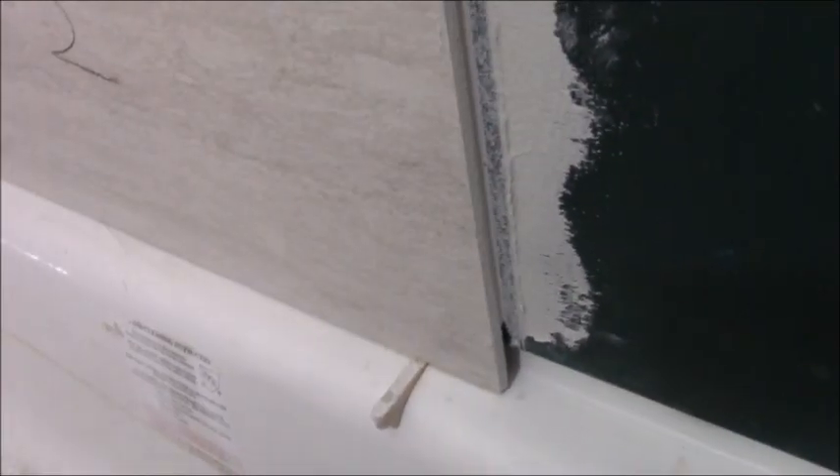So the tile actually sets on the tub with a little bit of shim there because eventually there'll be a bead of caulking along there.